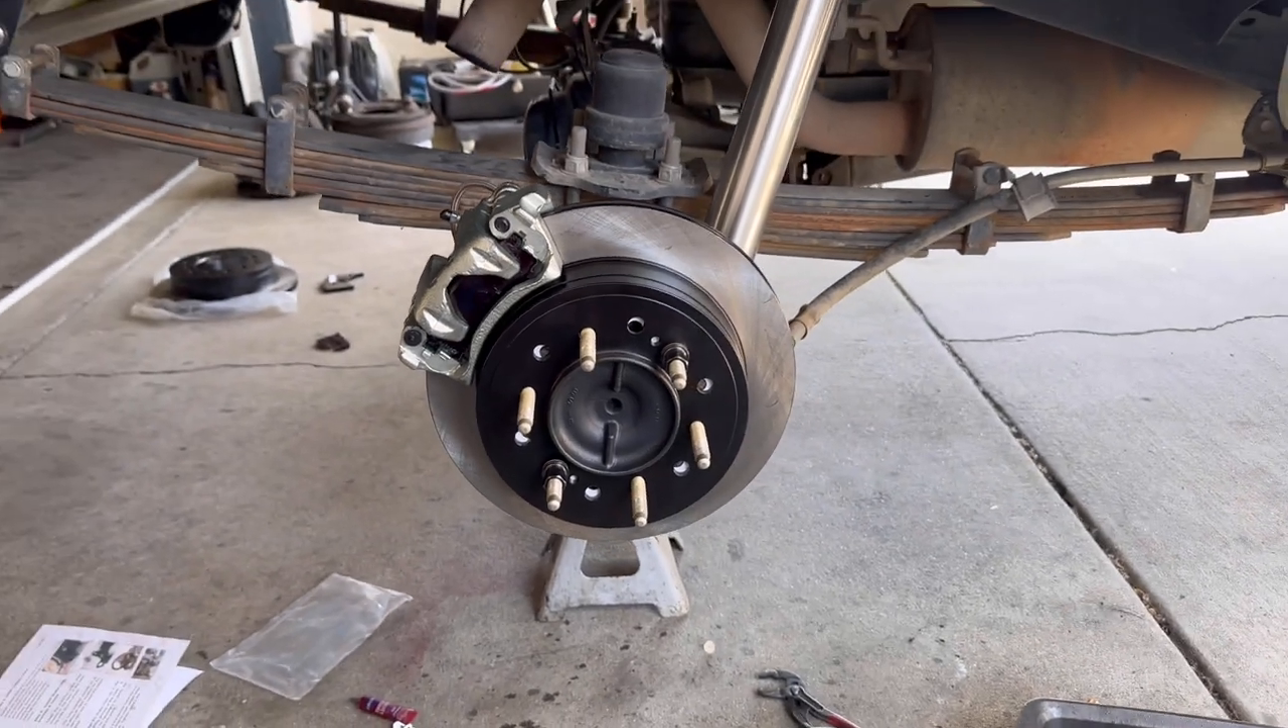But here we have the rear disc set up on the passenger side.